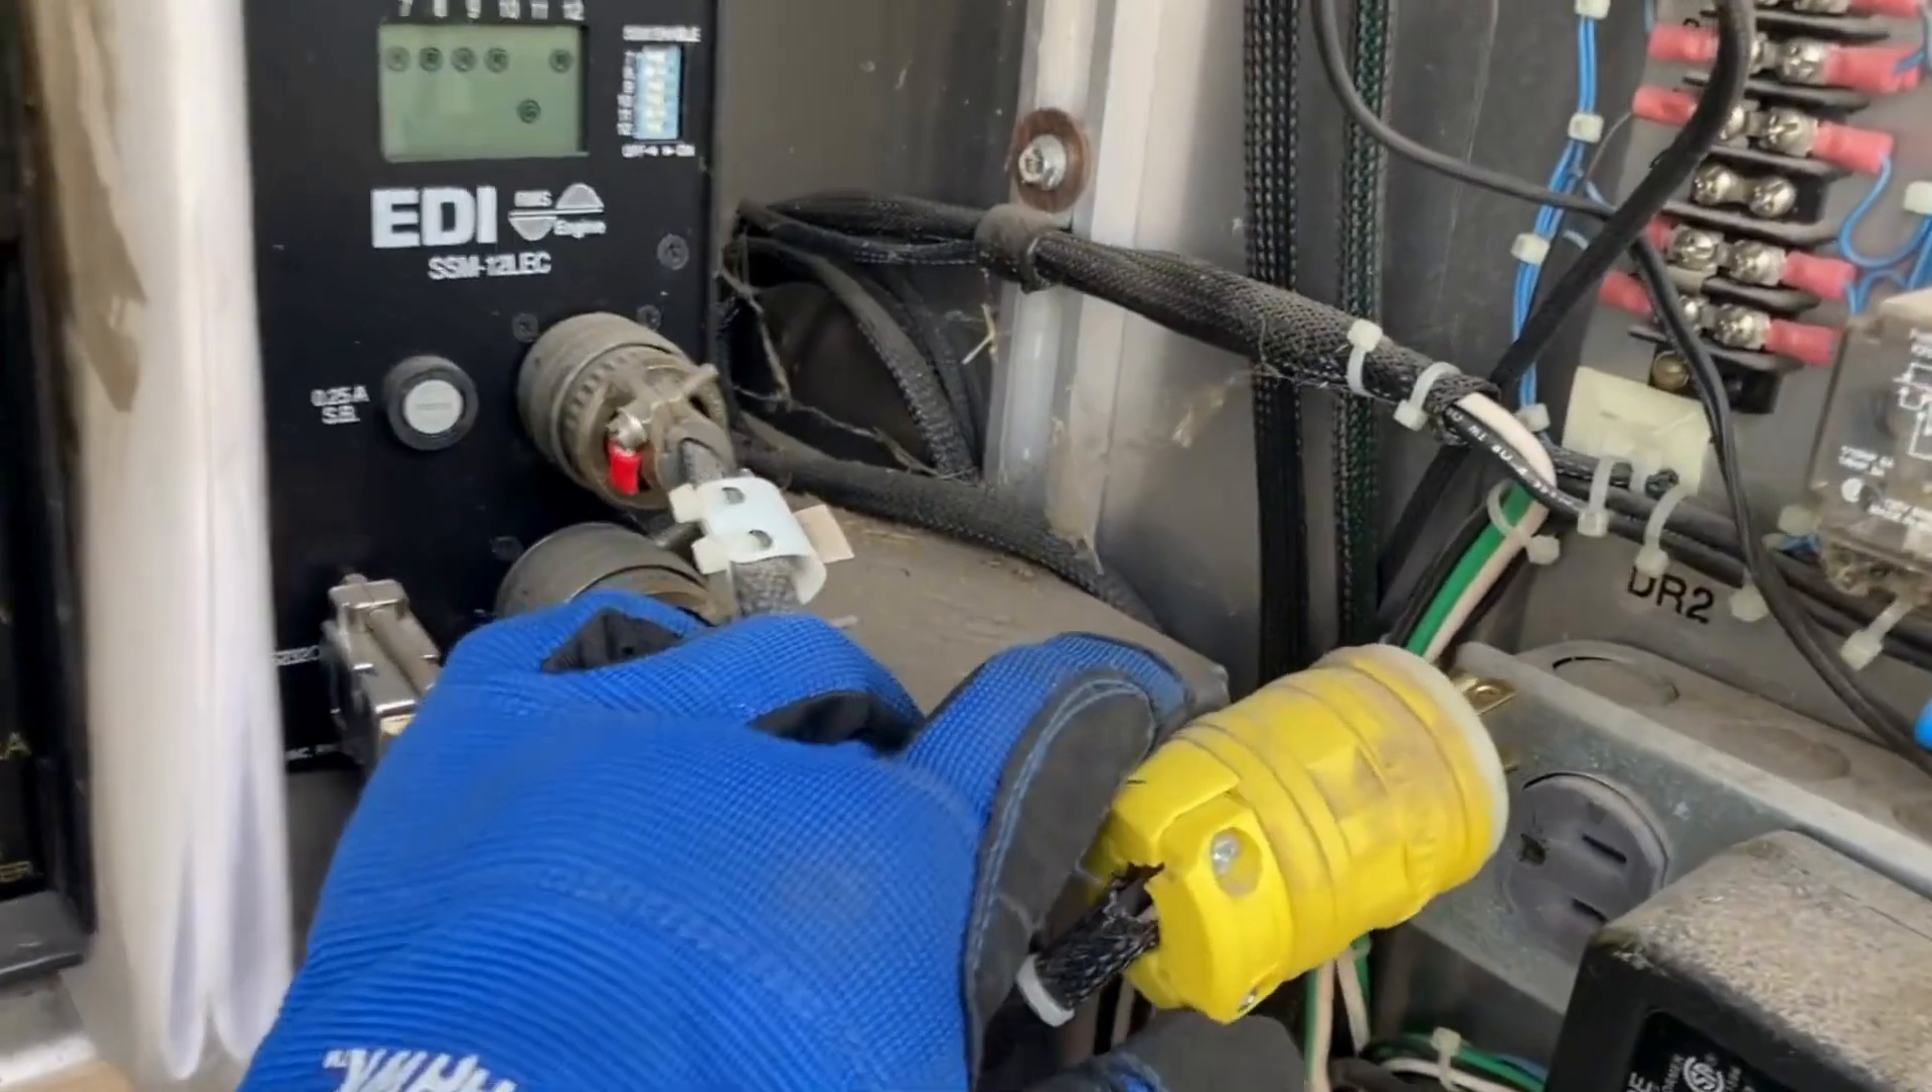I forgot the reason I don't have voltage in is because I gotta put this plug back in.